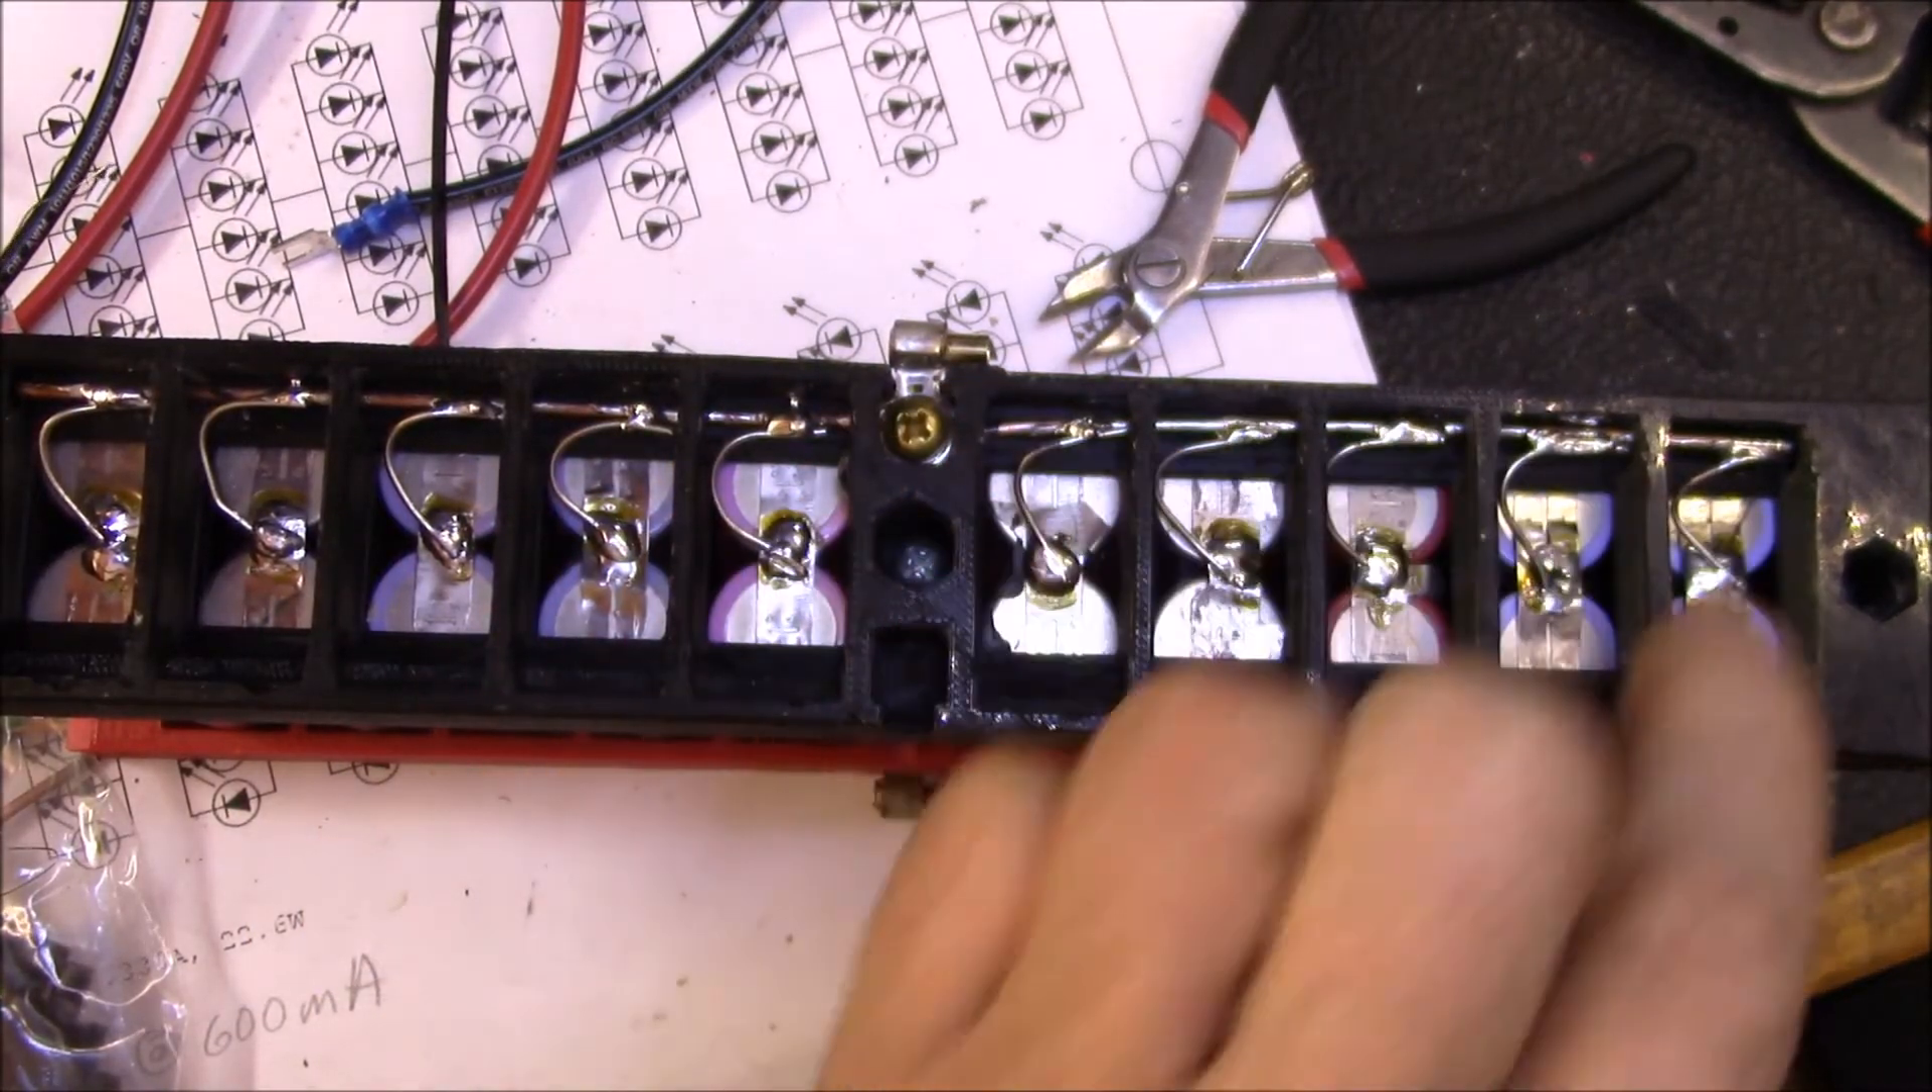Okay we've got all 10 jumper wires in.